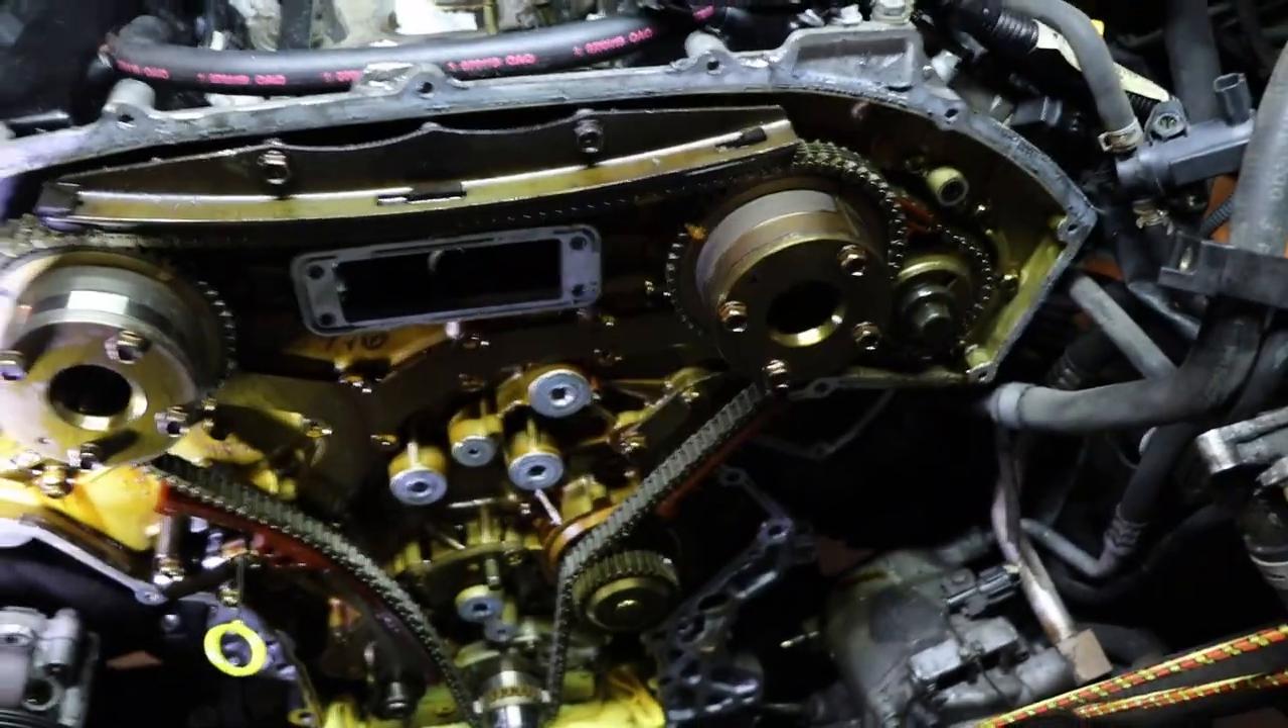Okay, so now I've taken off the cover of the timing chain.